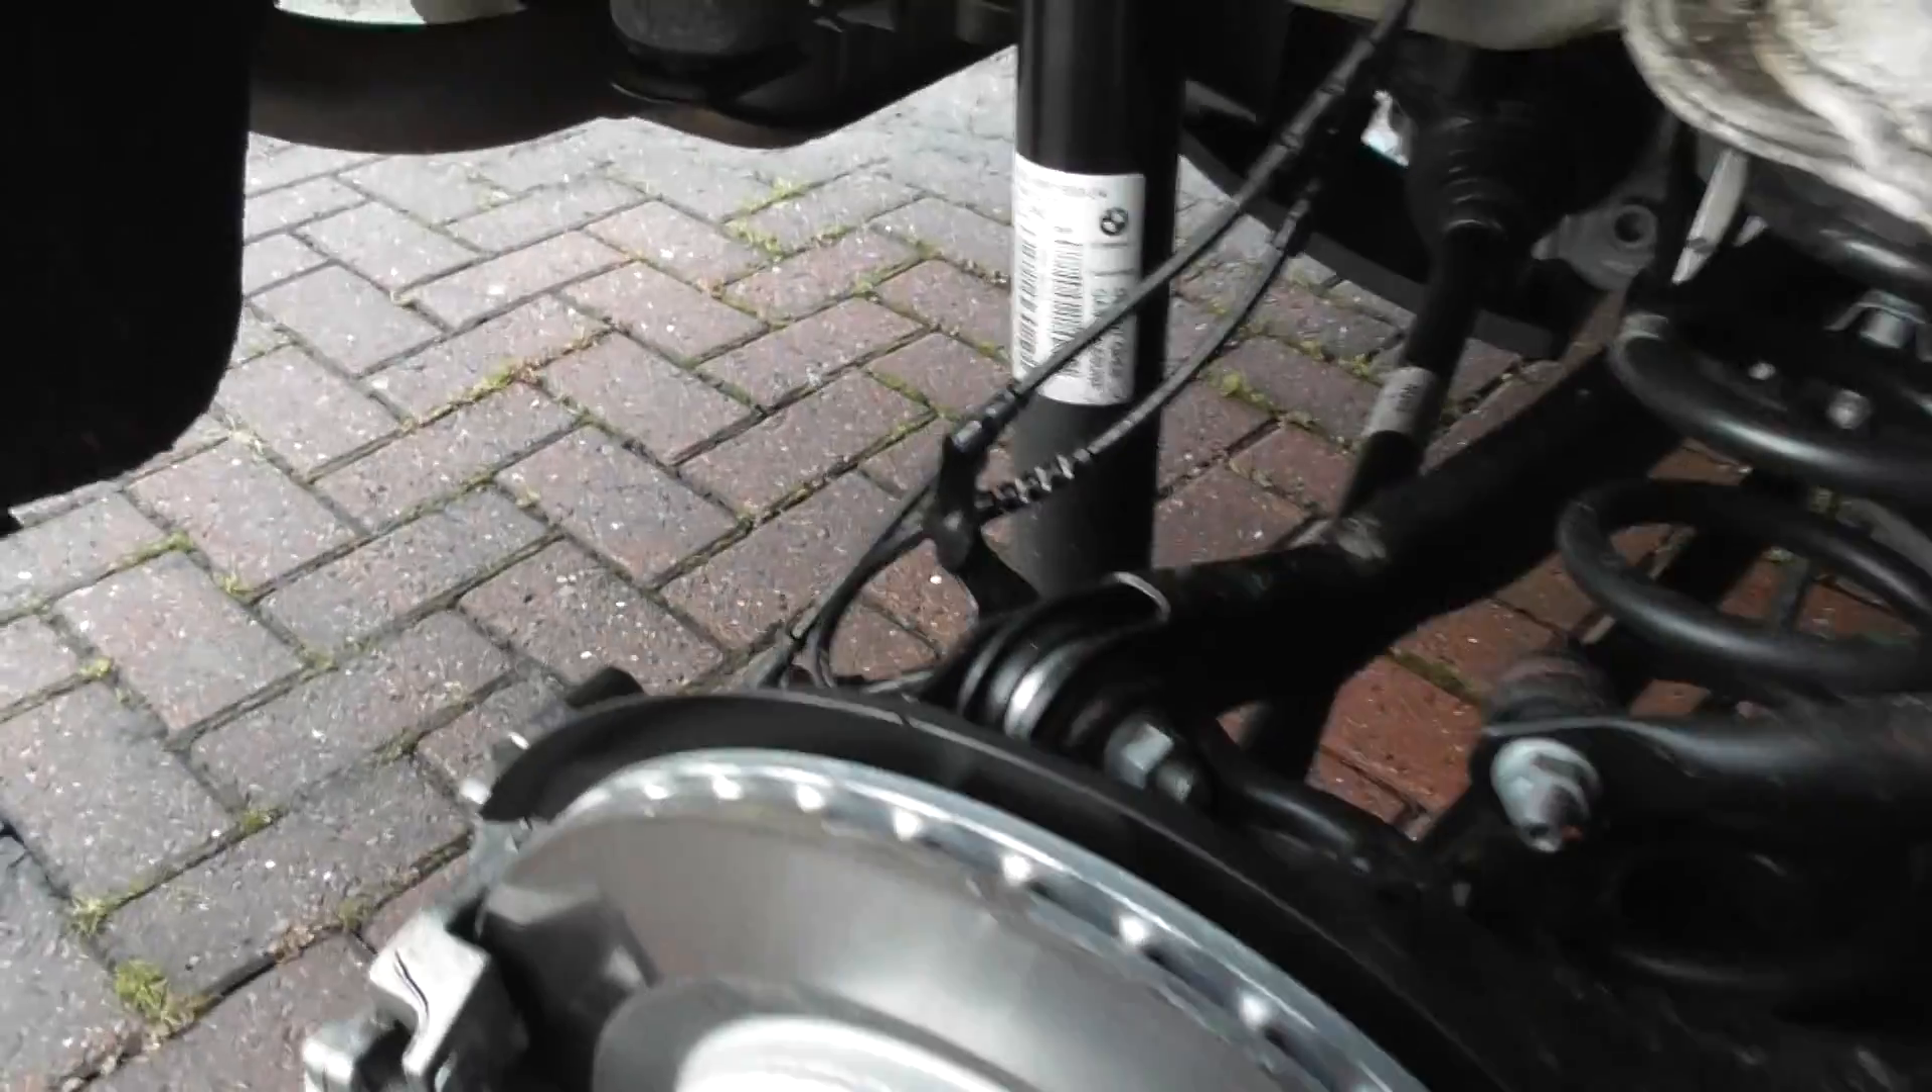So I've obviously got the wheel off.